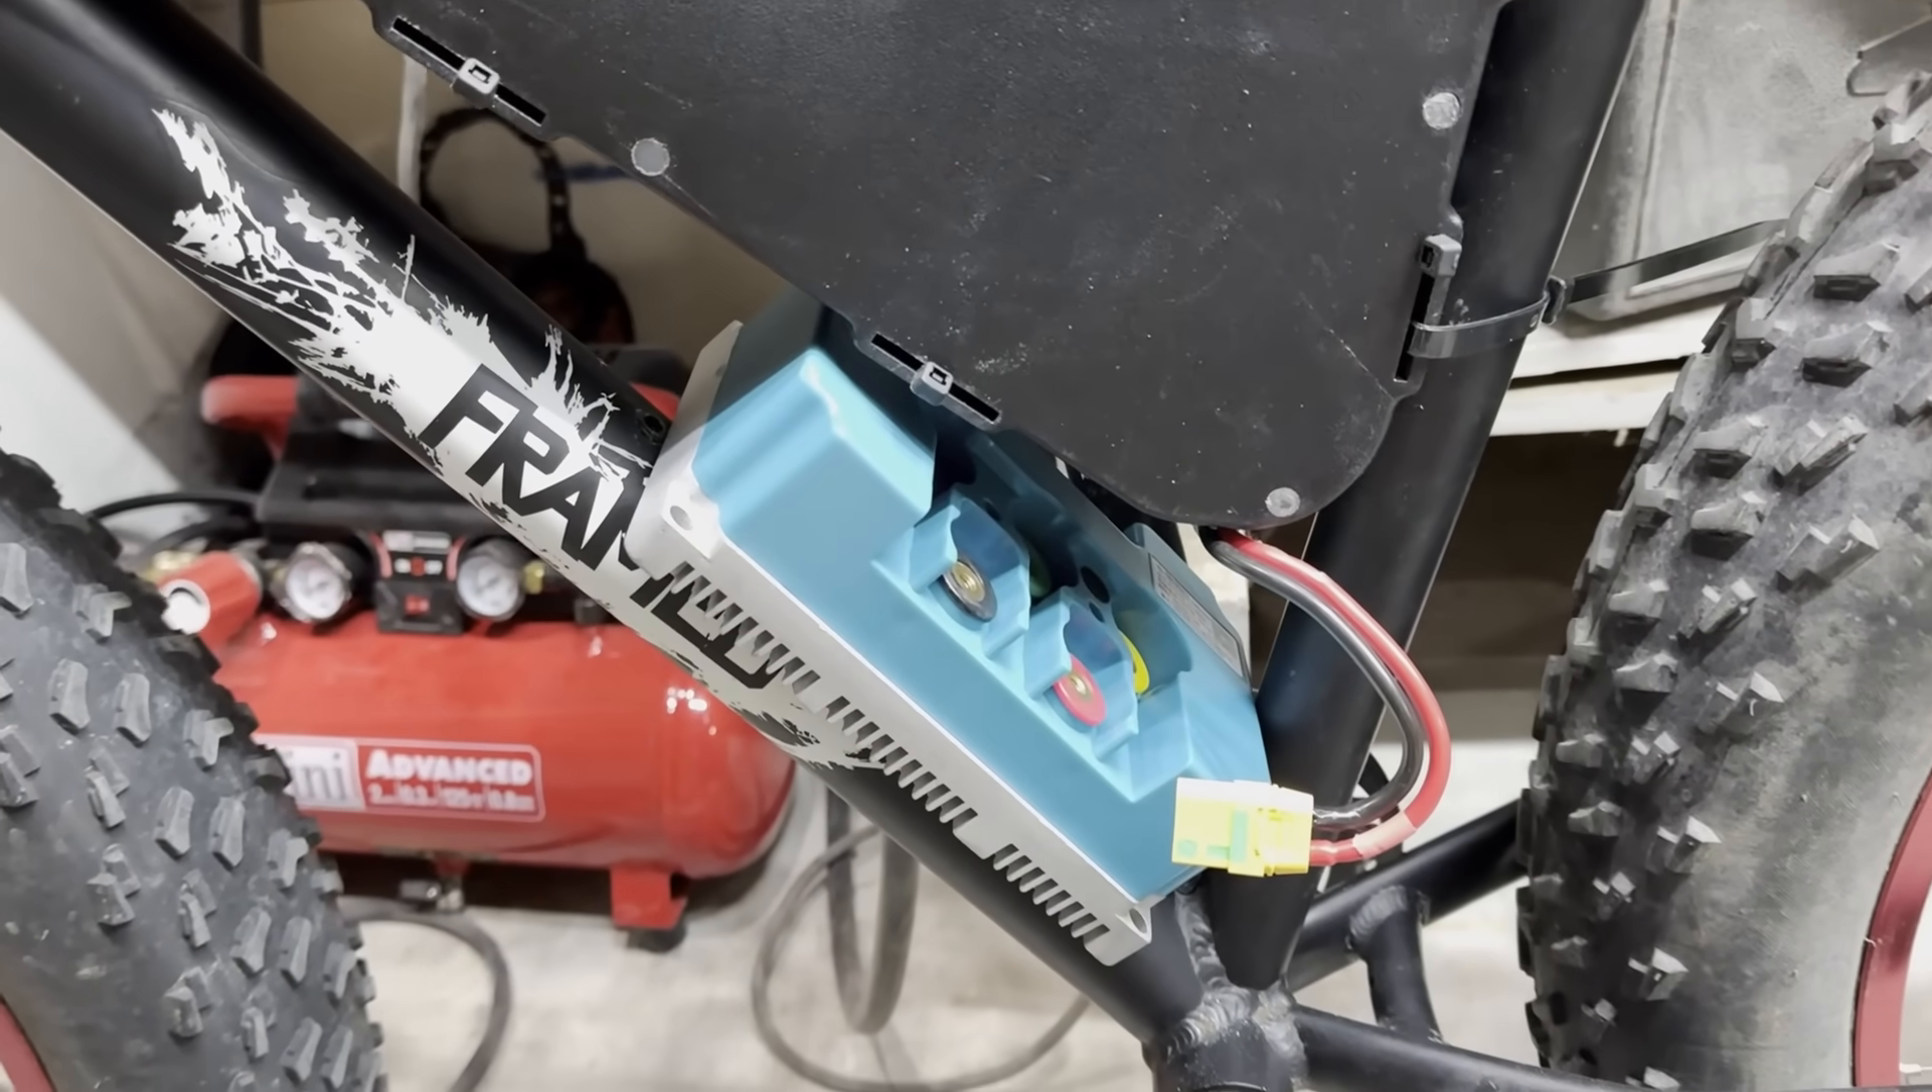When I put the battery in the frame, I had plenty of room to mount the controller under it.